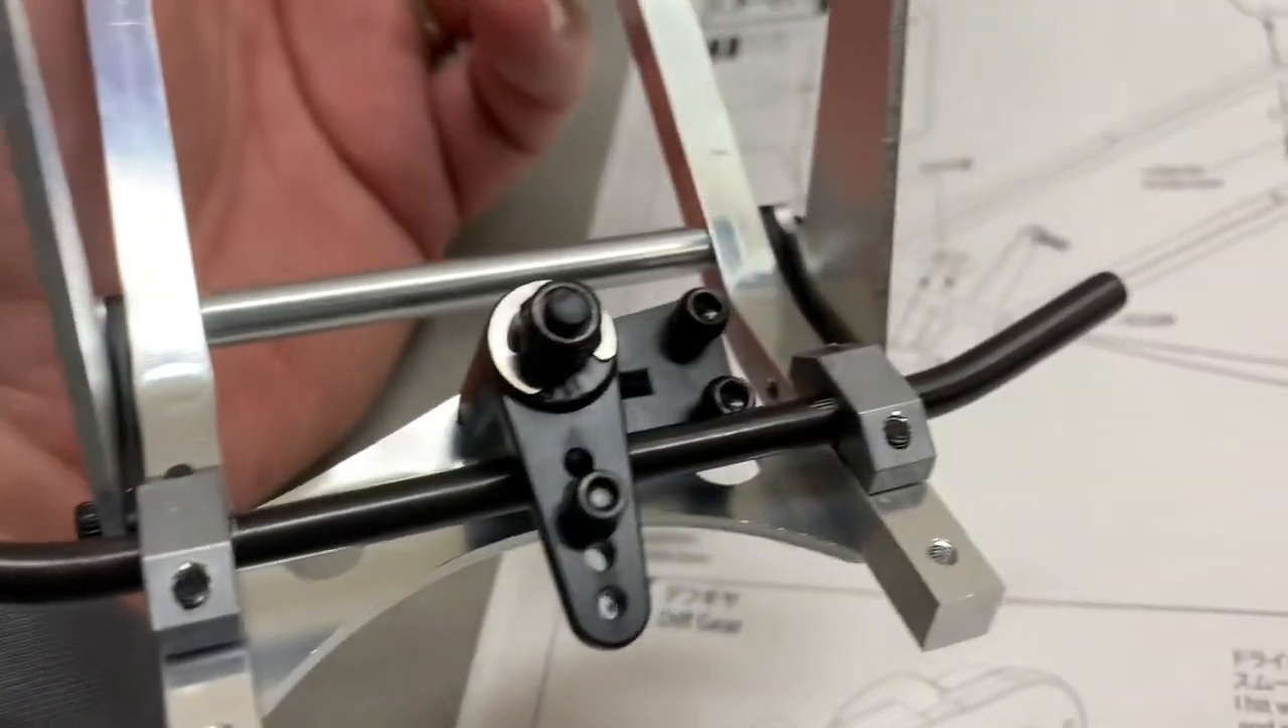And we'll move on to bag B. Here's the first part of bag B. The main chassis steering assembly attached.